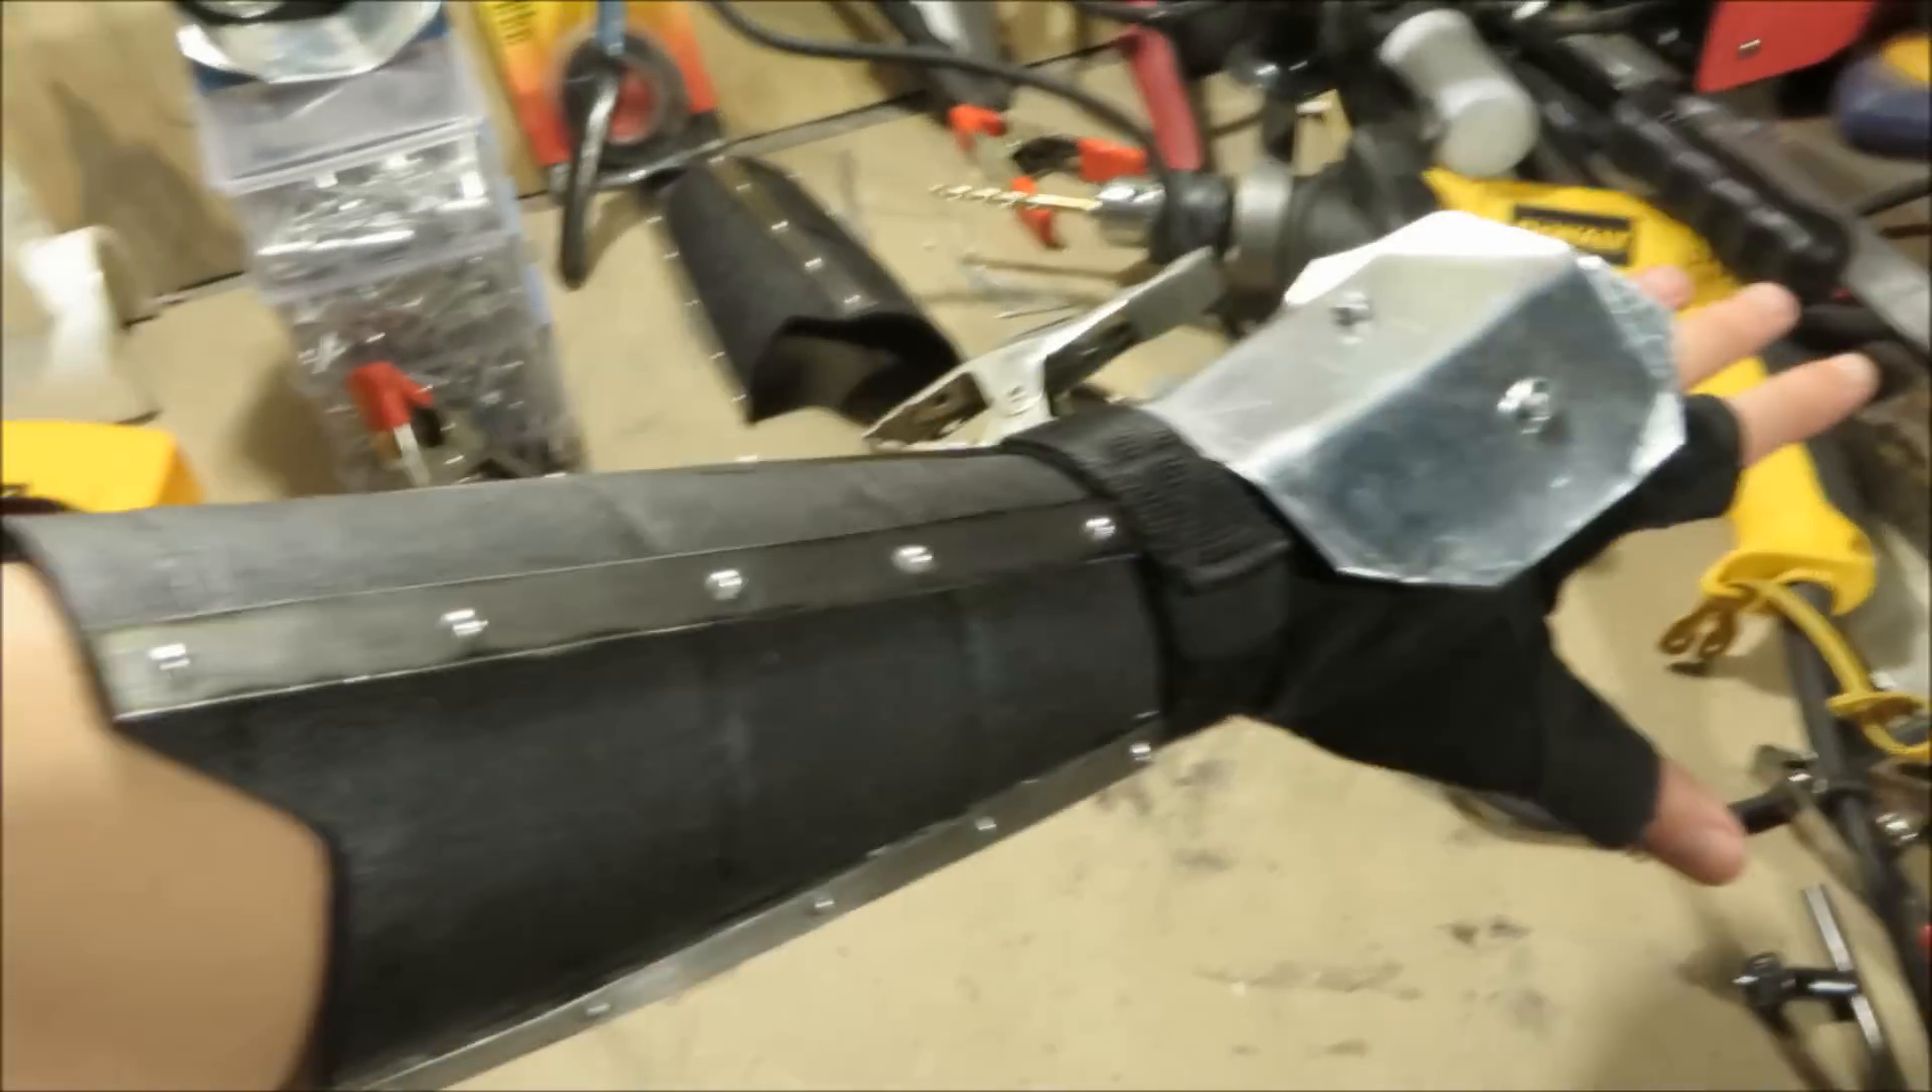So here's what we got so far with a glove underneath it. Now we have to make the plate that protects the wrist and links both of these pieces together.